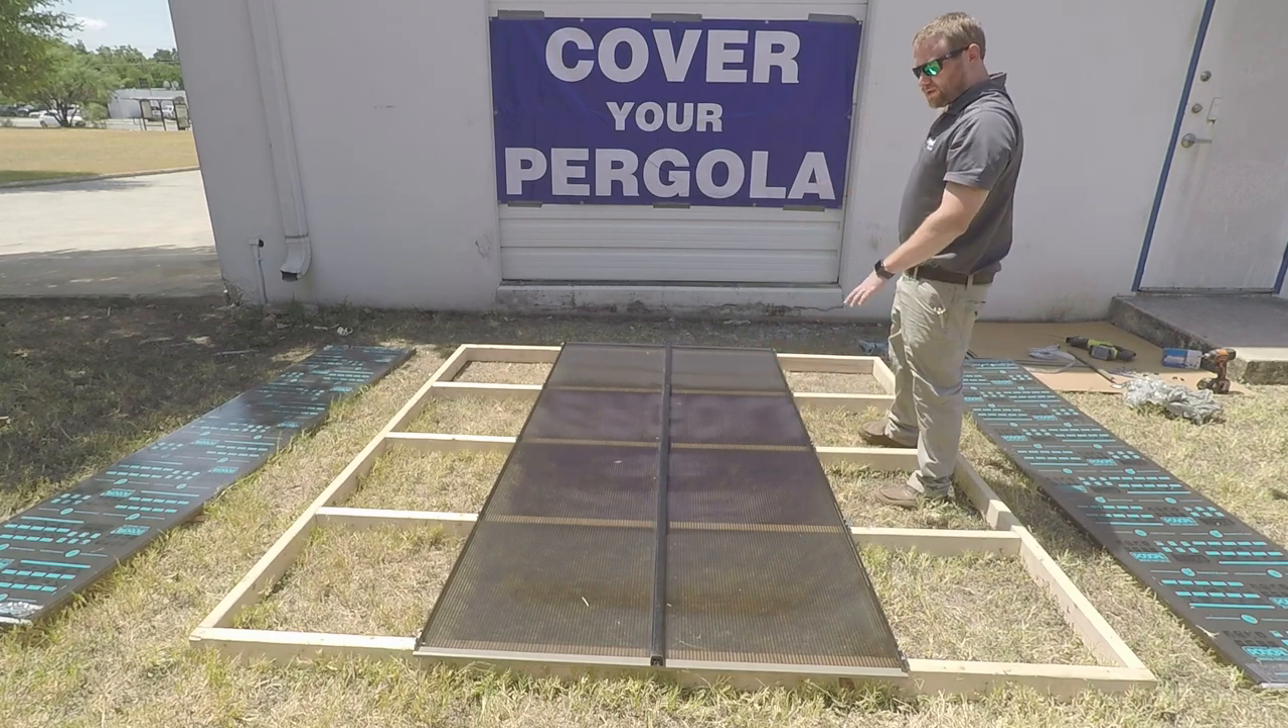So then you have your connector cap on so you can kind of see how these first two panels will look with that connector cap on.